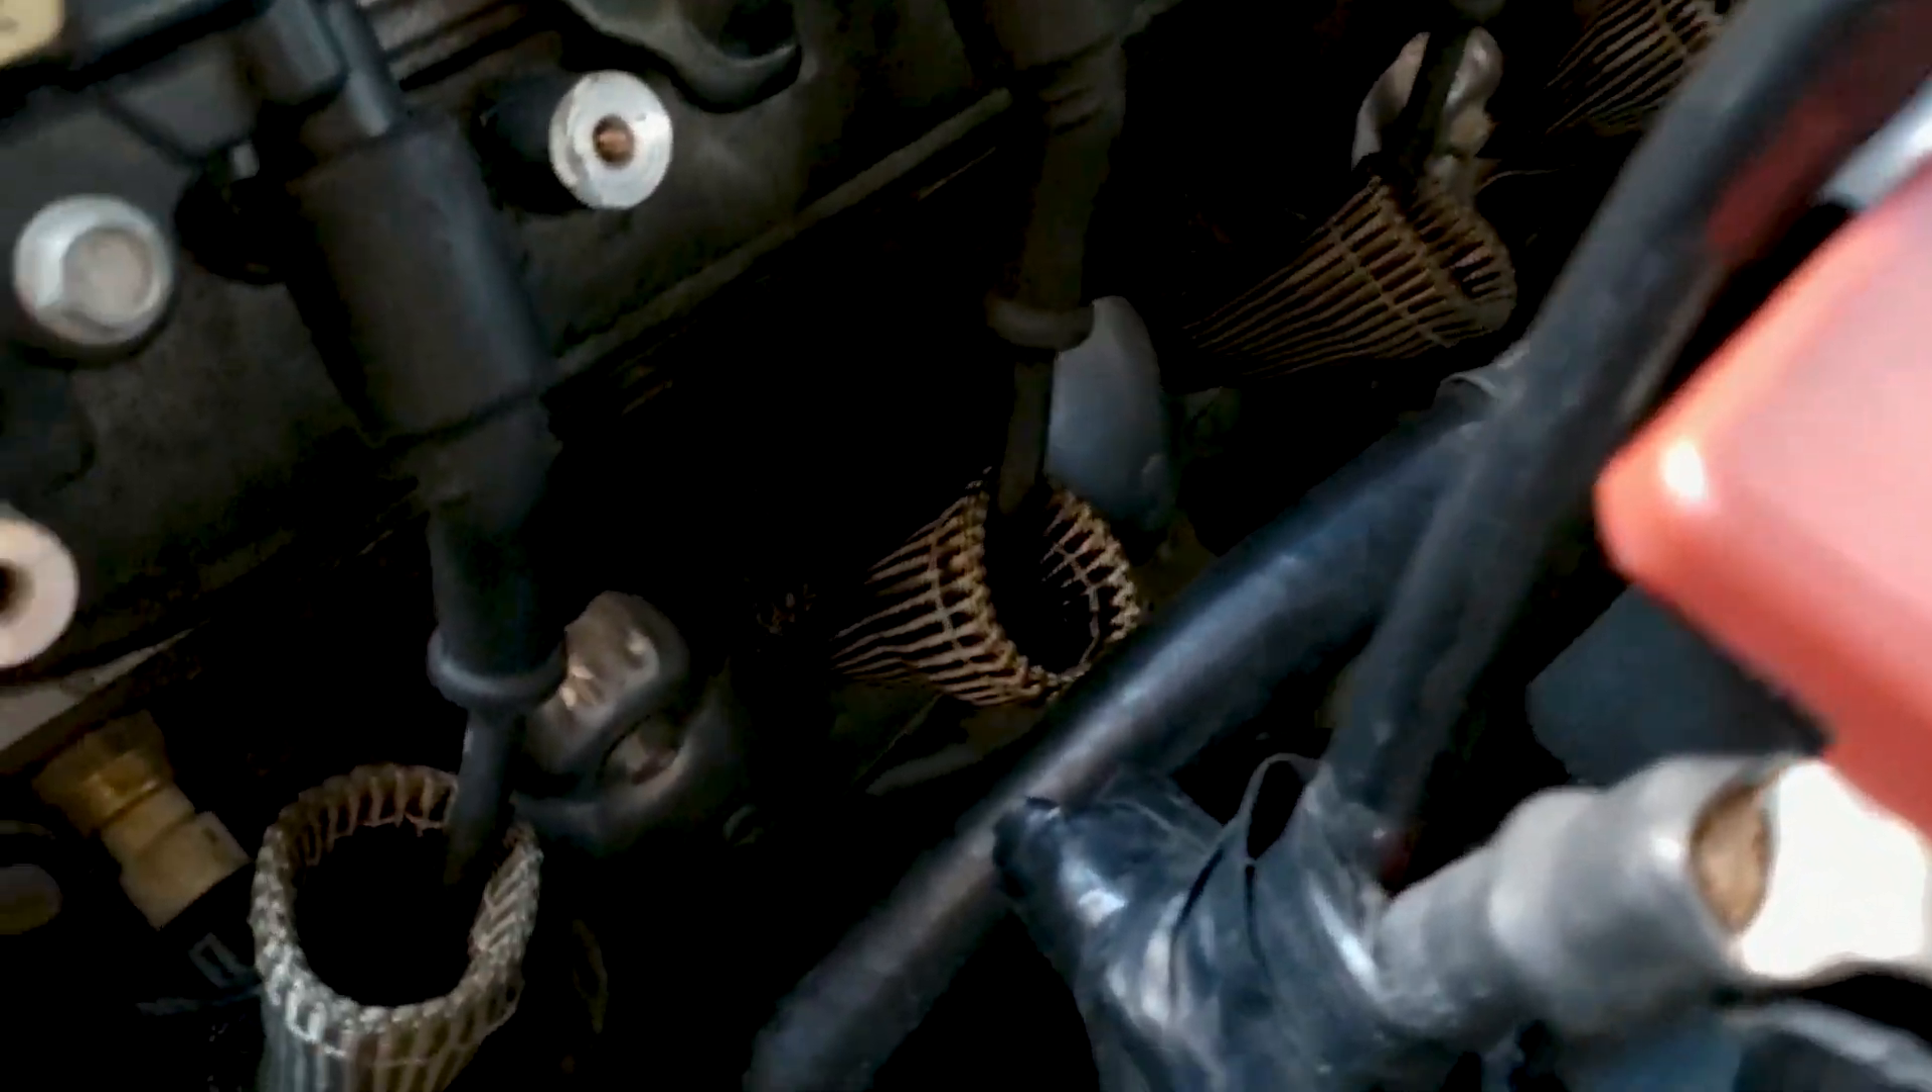As you can see, we've got them all installed, our lava boots are in, and you can actually see exactly how well they're going to be protecting the wires from the header.